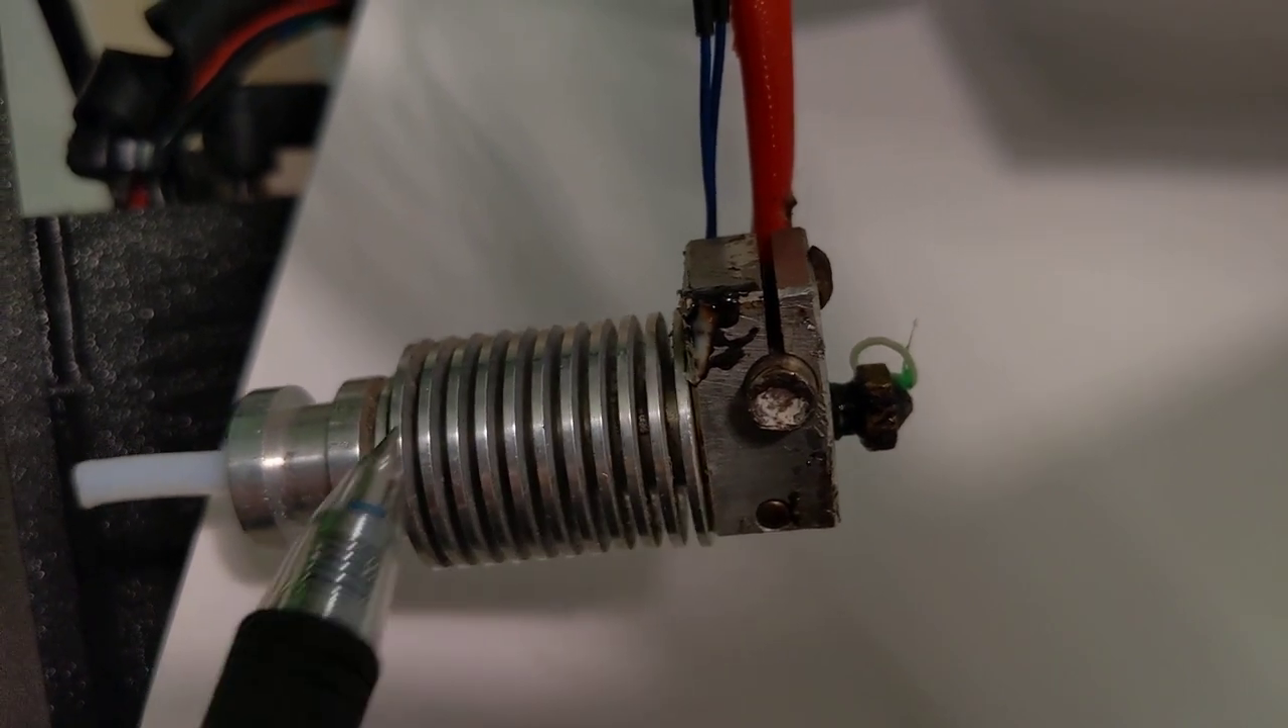So what's happening is this heater block is right up against this.